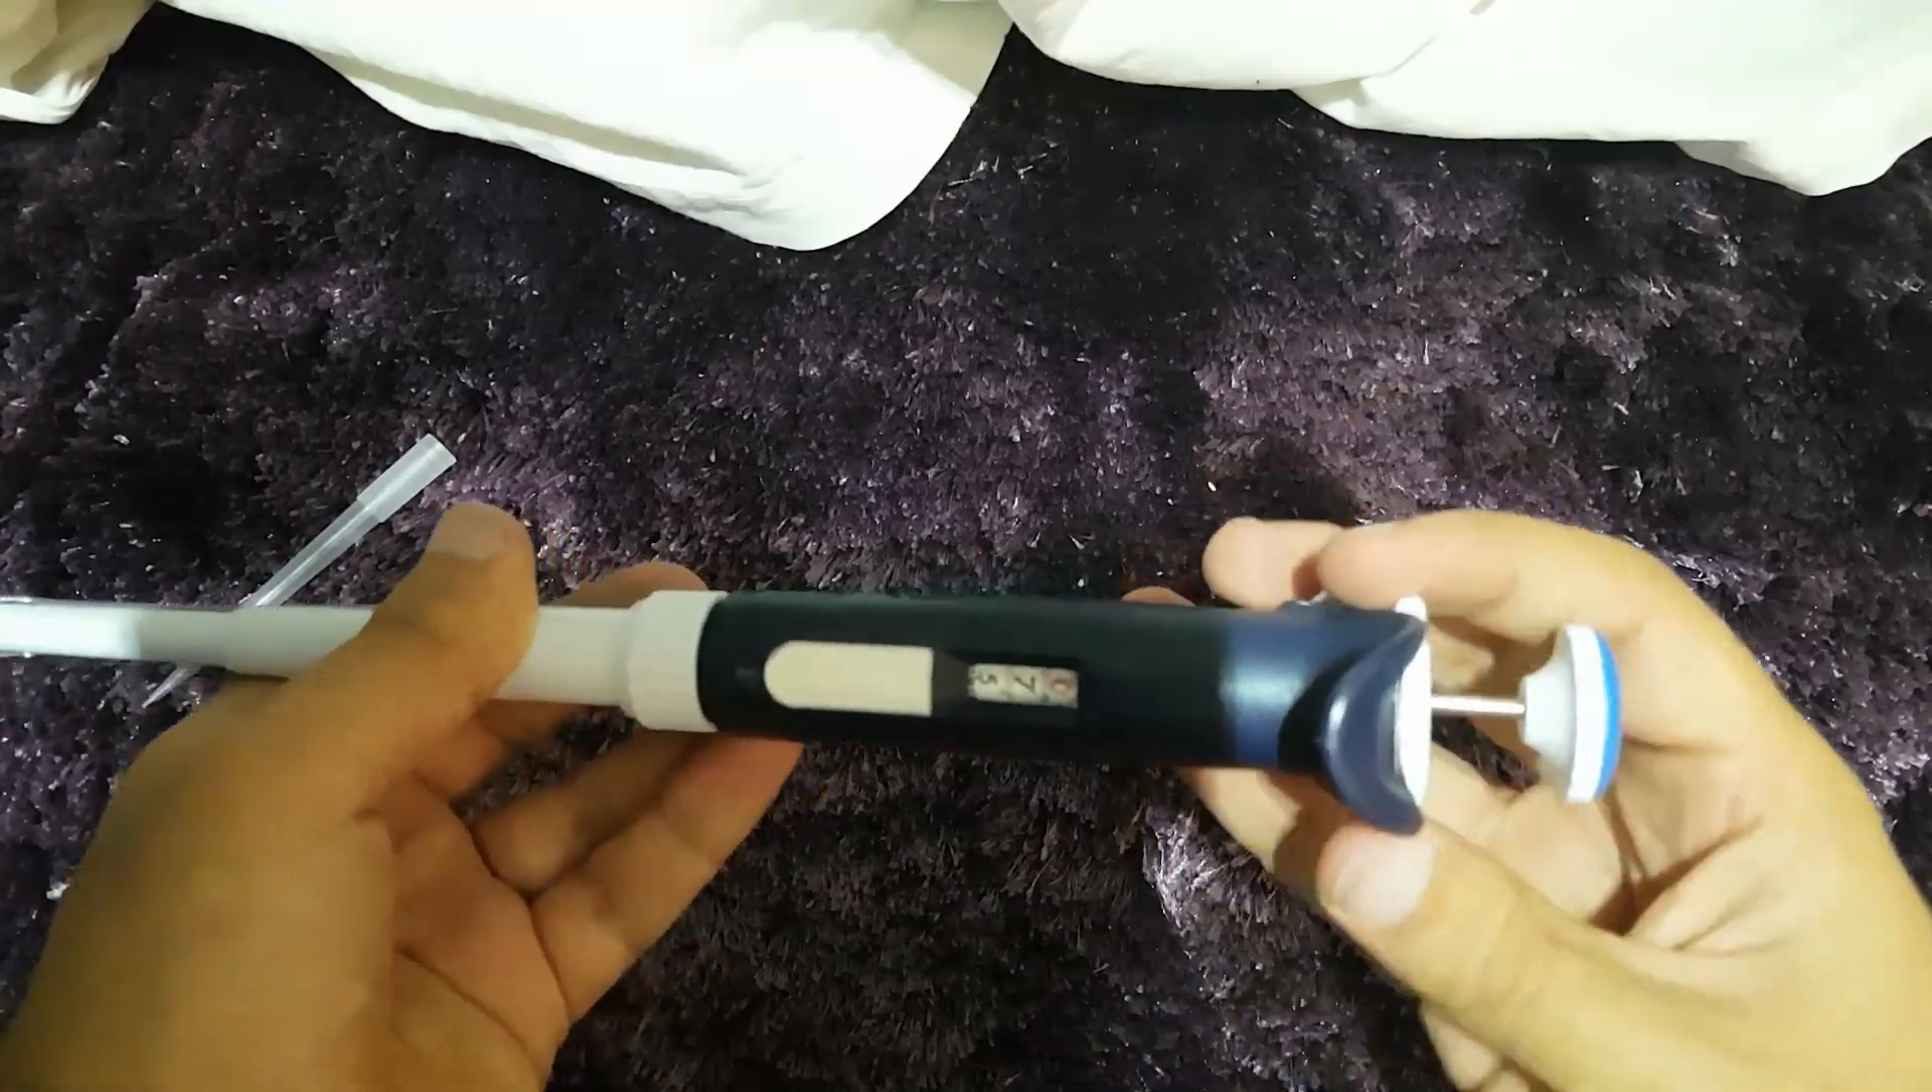We have our pipette back together again.